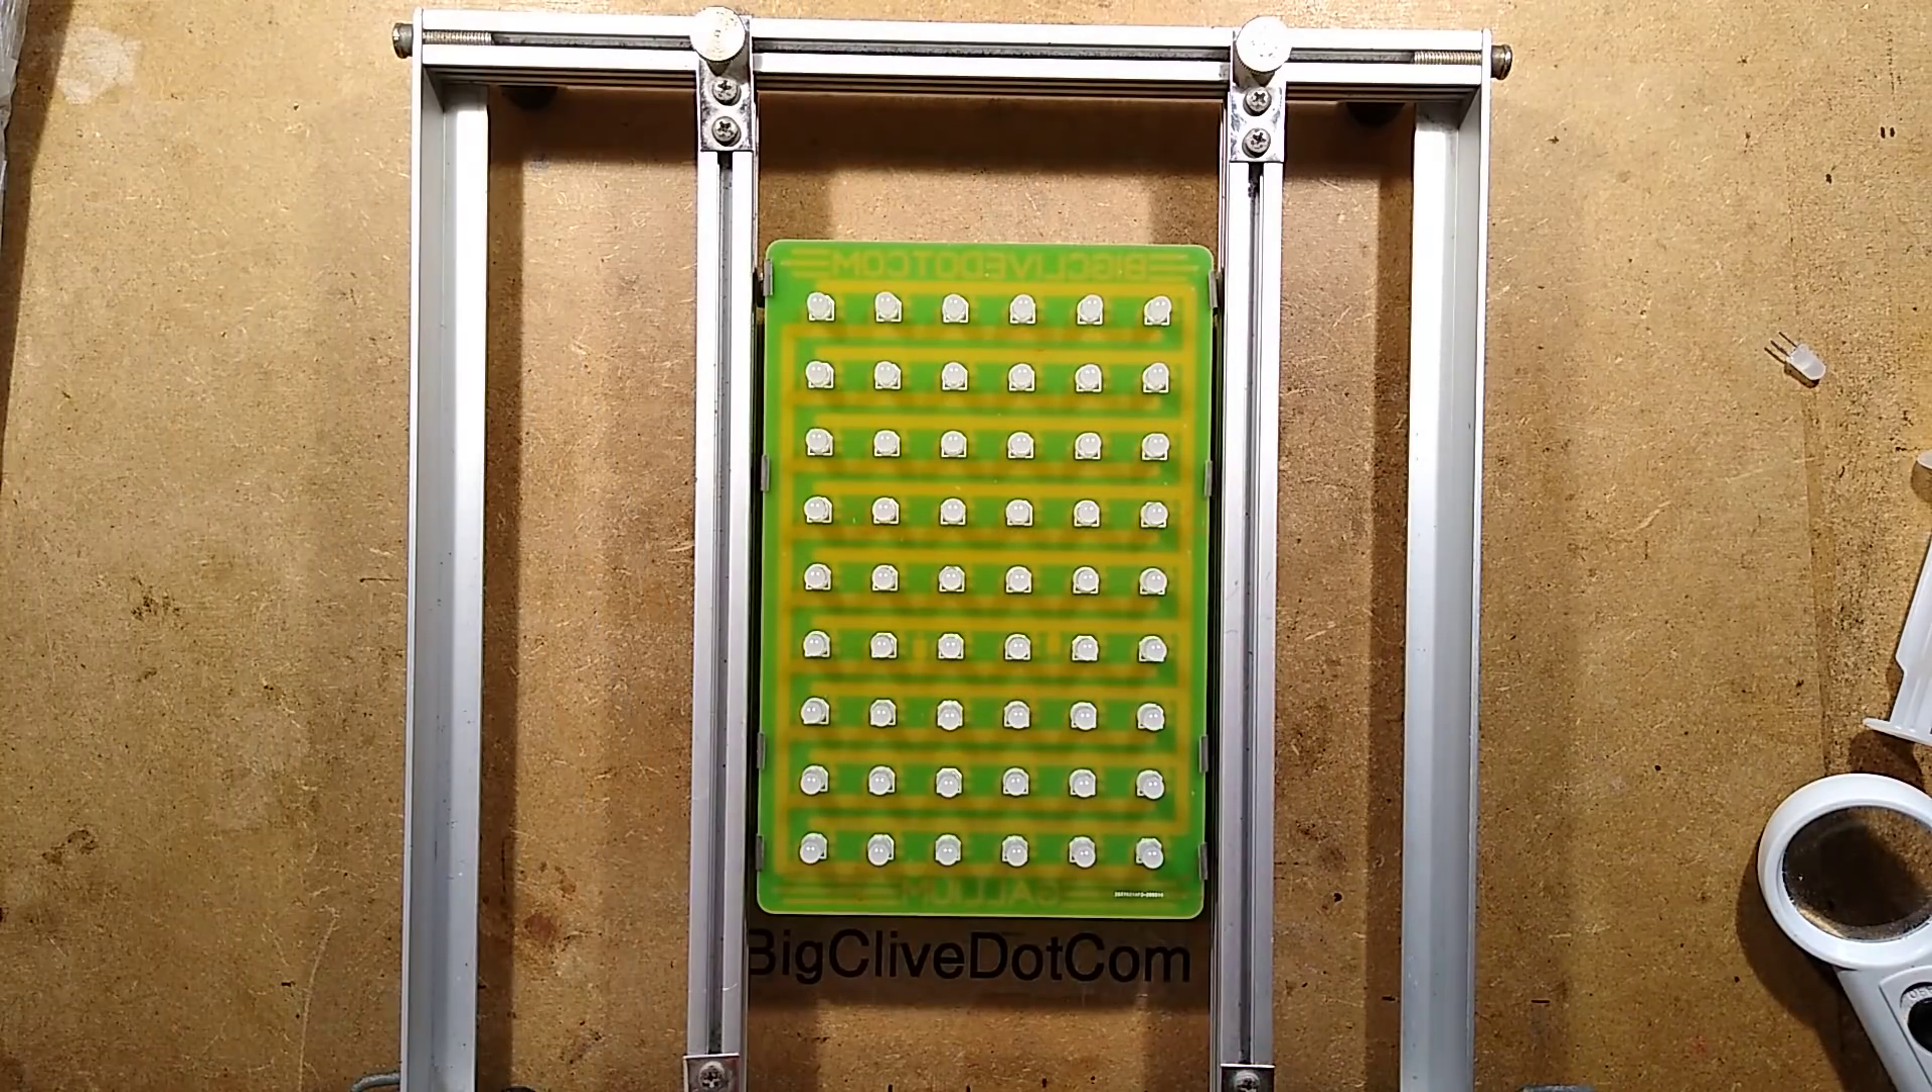The LEDs are all in place.